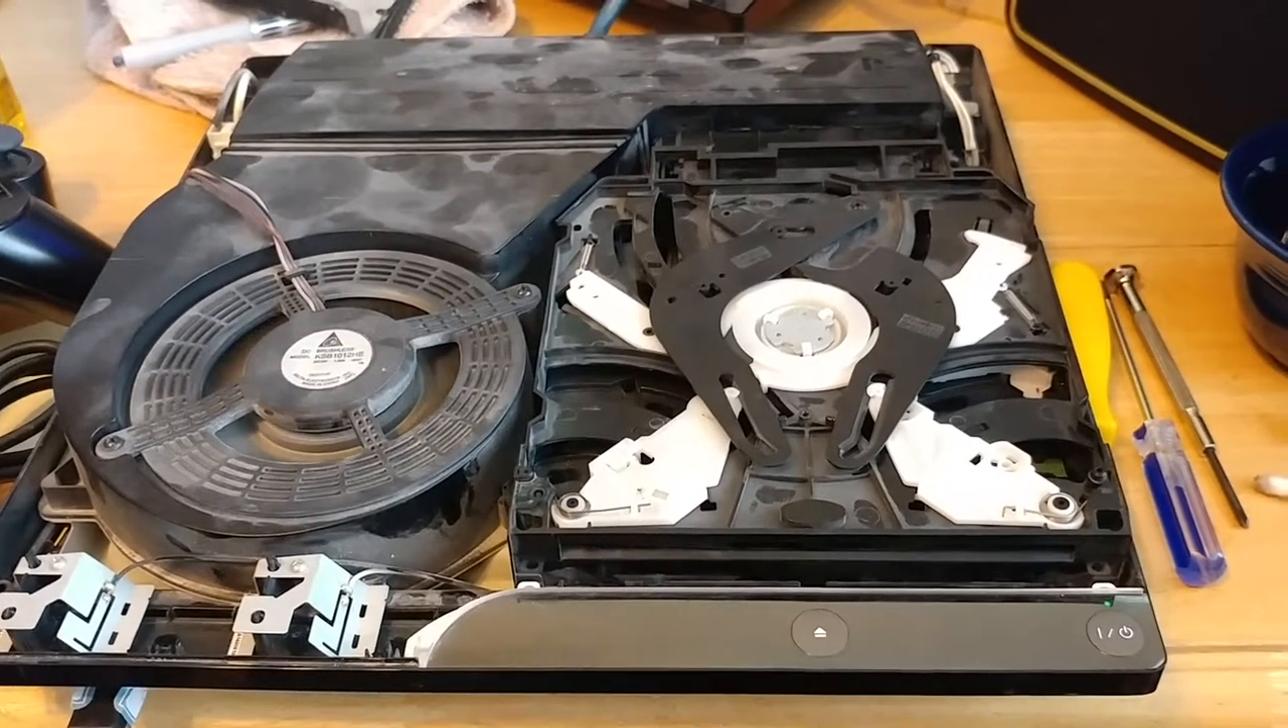So what's going on is you can see I've got the PS3 taken apart.